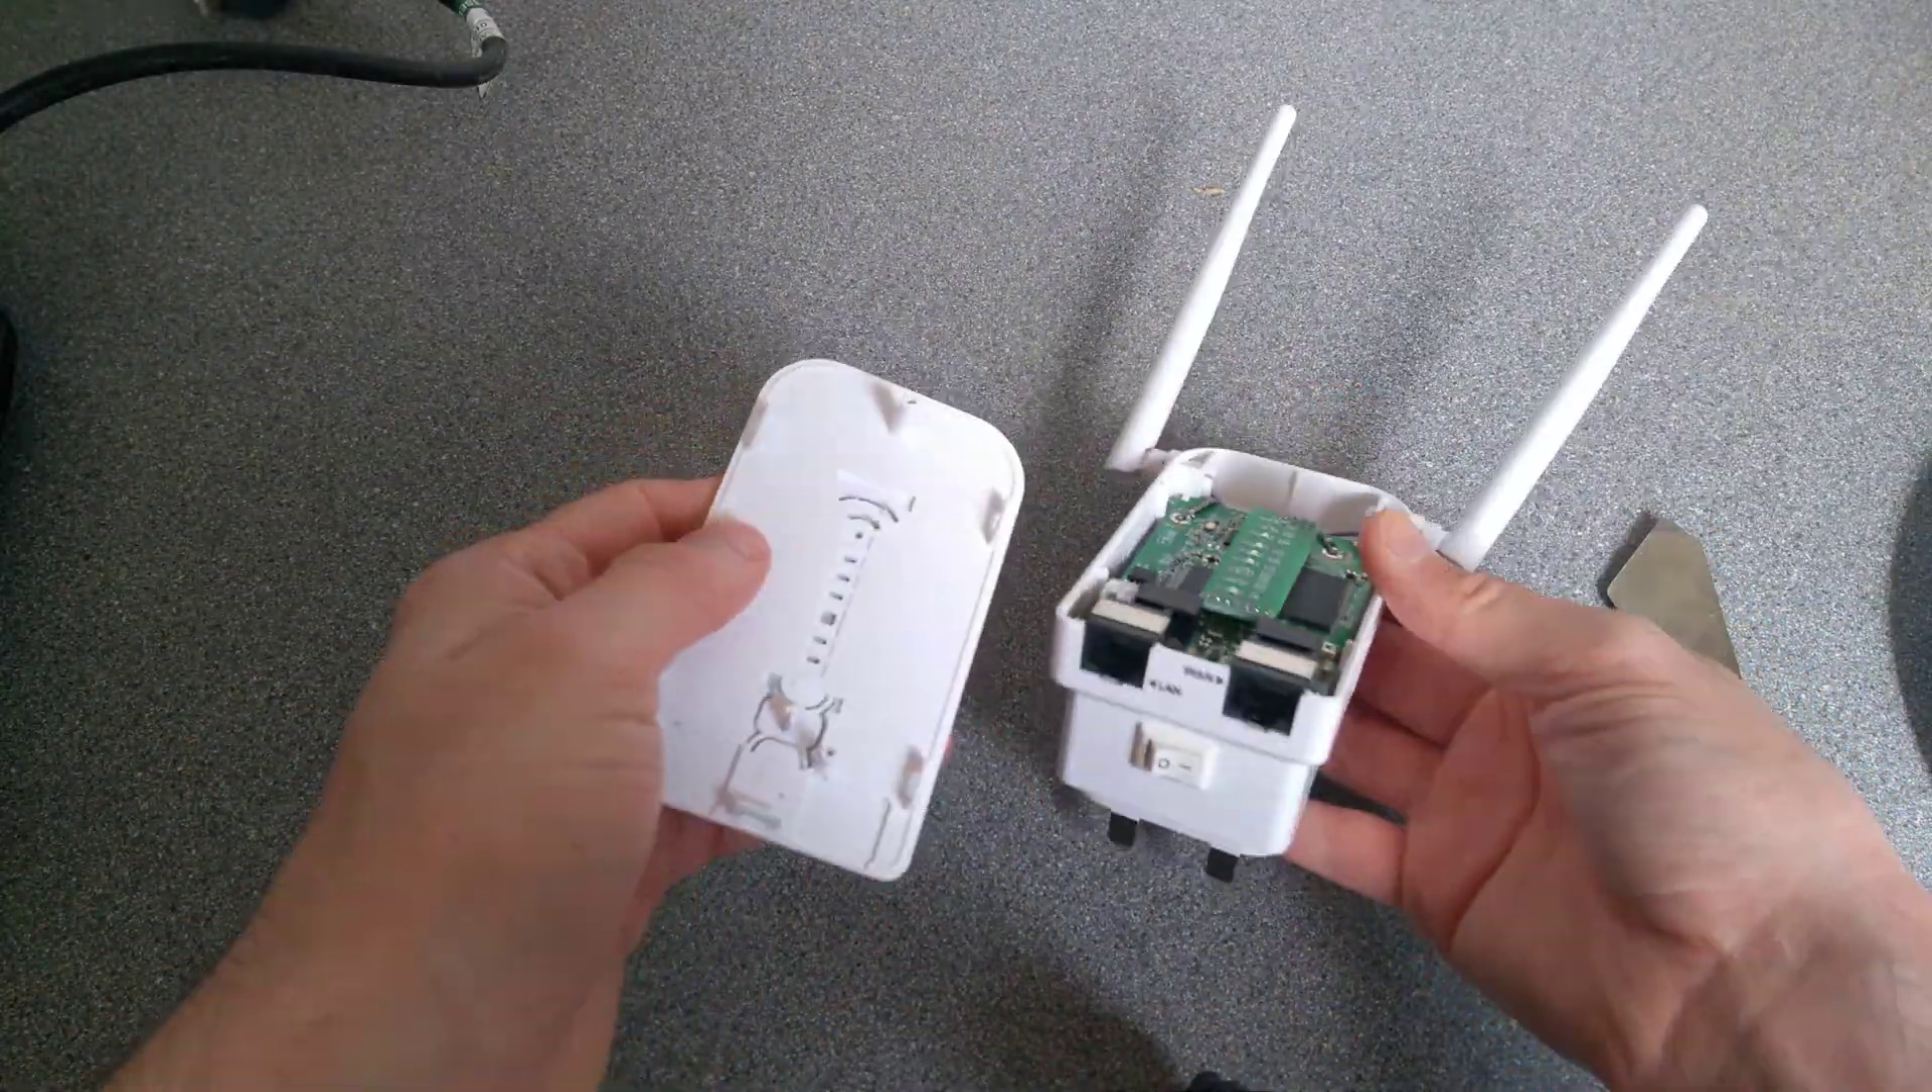Right, there we go, that's the top cover off, let's have a quick look at that.